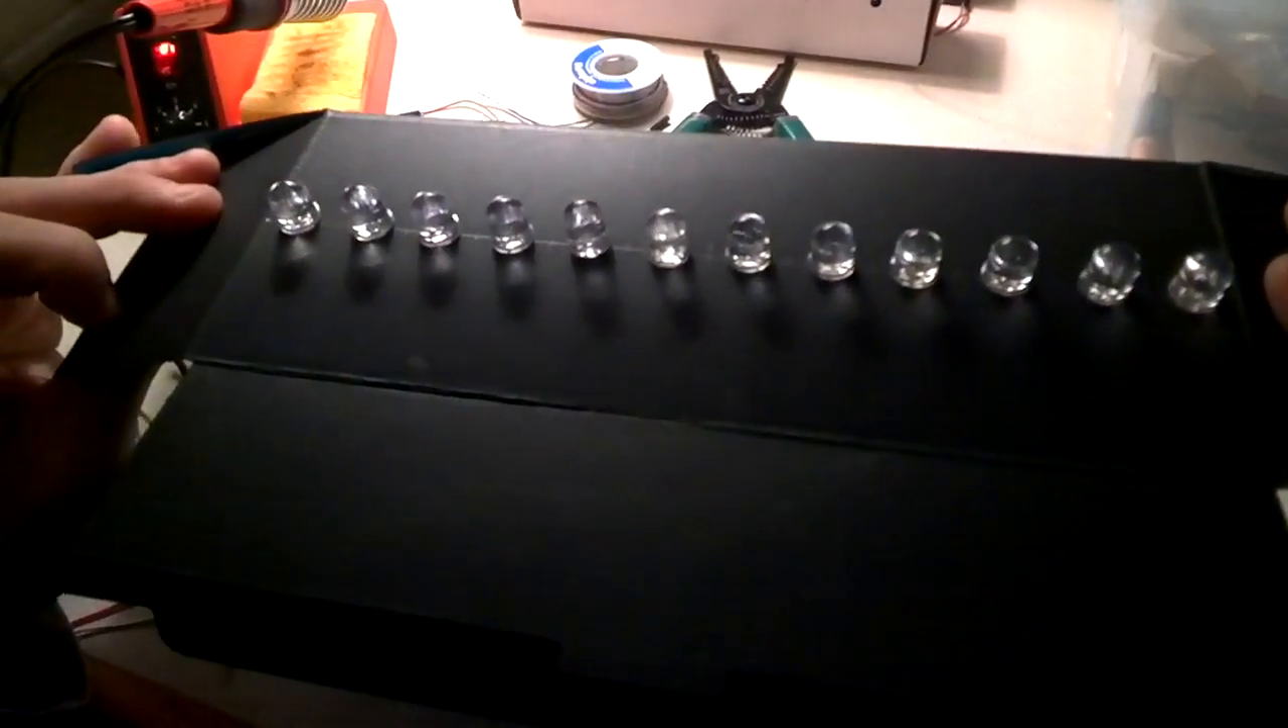Alright, so what we're going to do now is I've got my LED lights all into the cardboard.